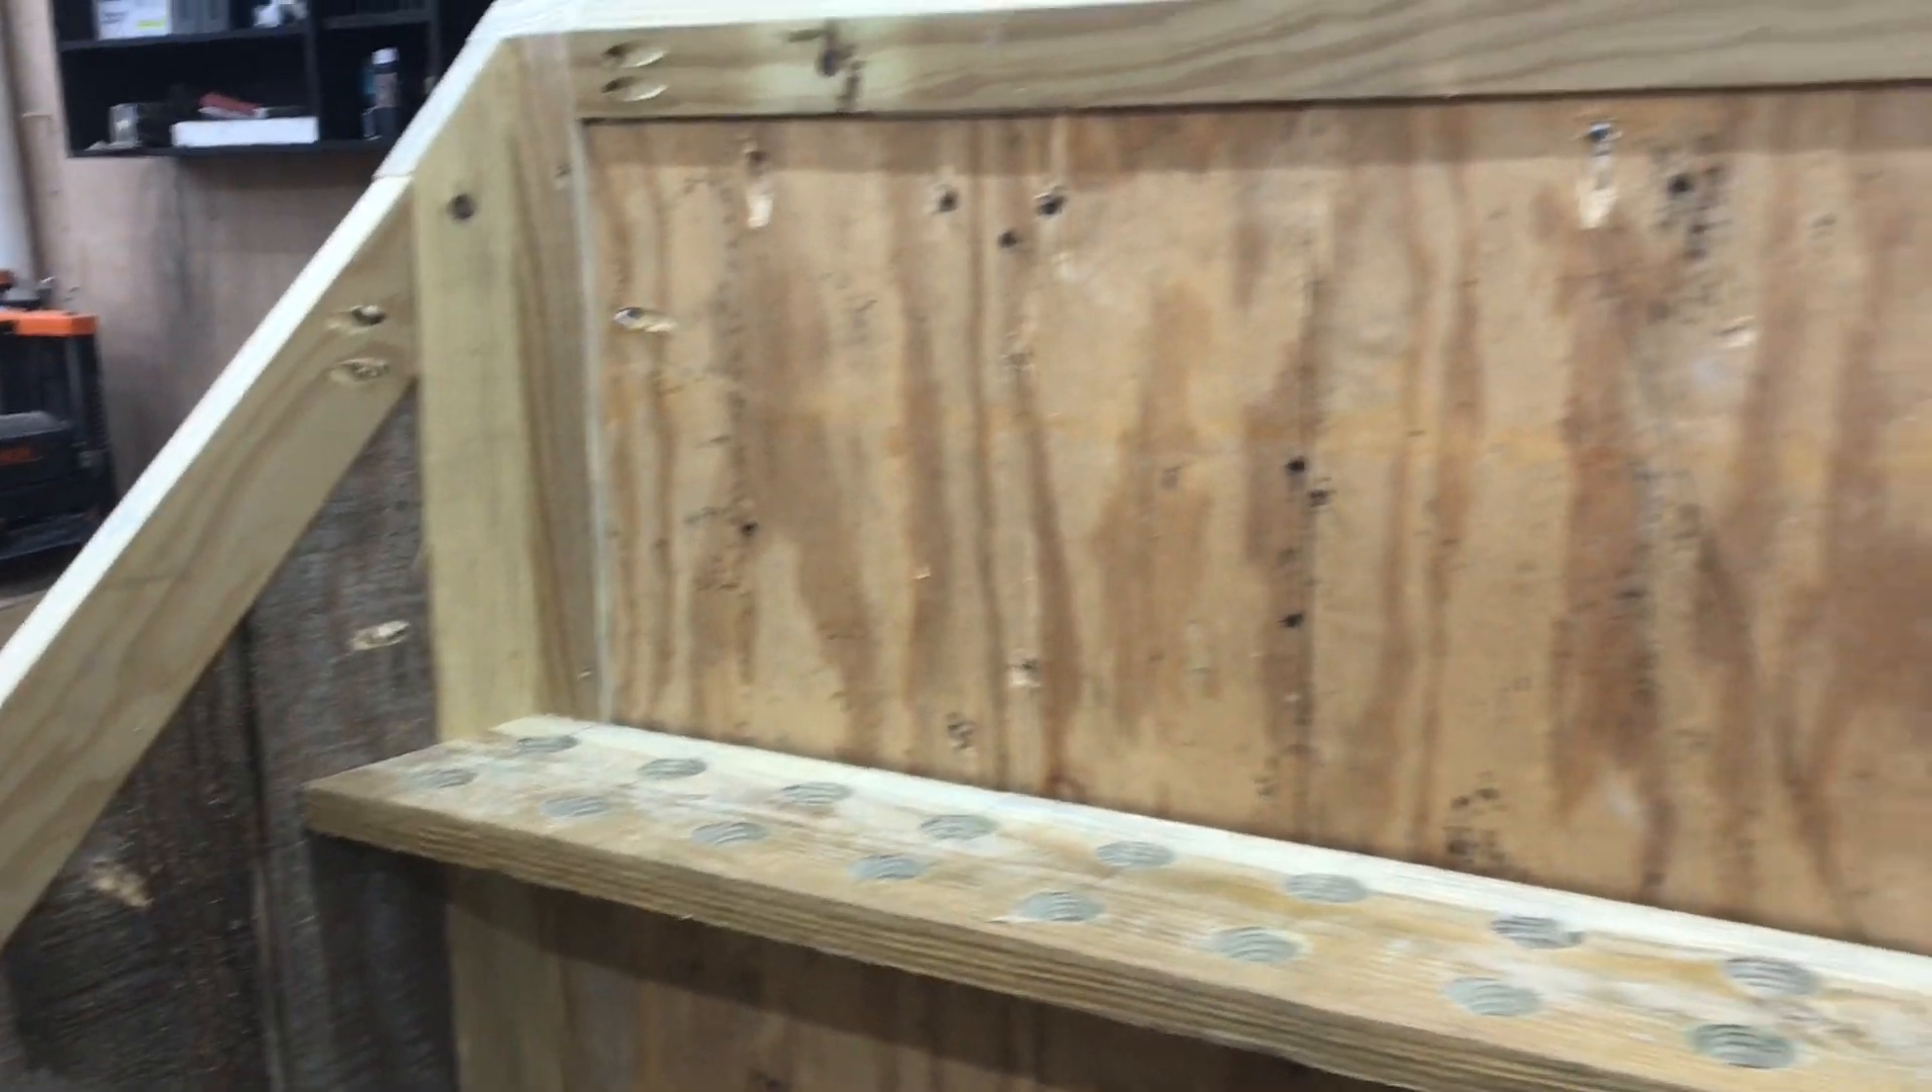I added this little shelf here and that's just going to give me a little bit more storage space in here.